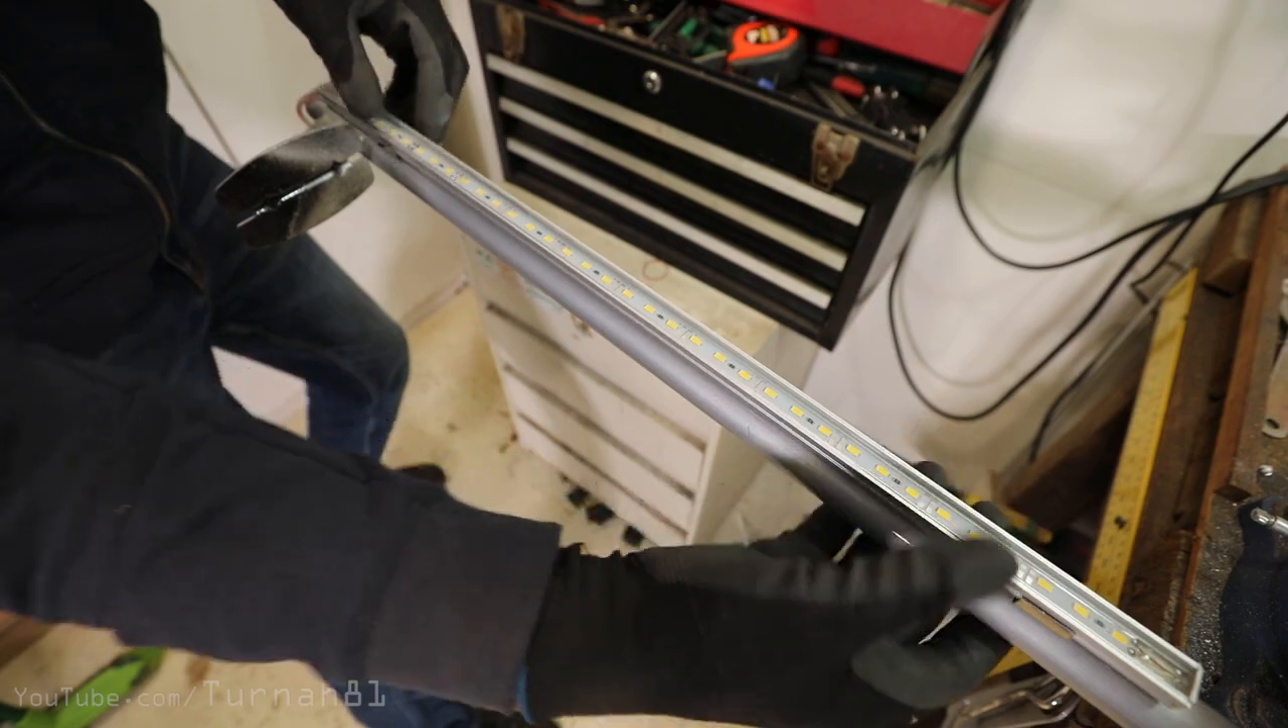And then I've got the LED strip mounted on the front.